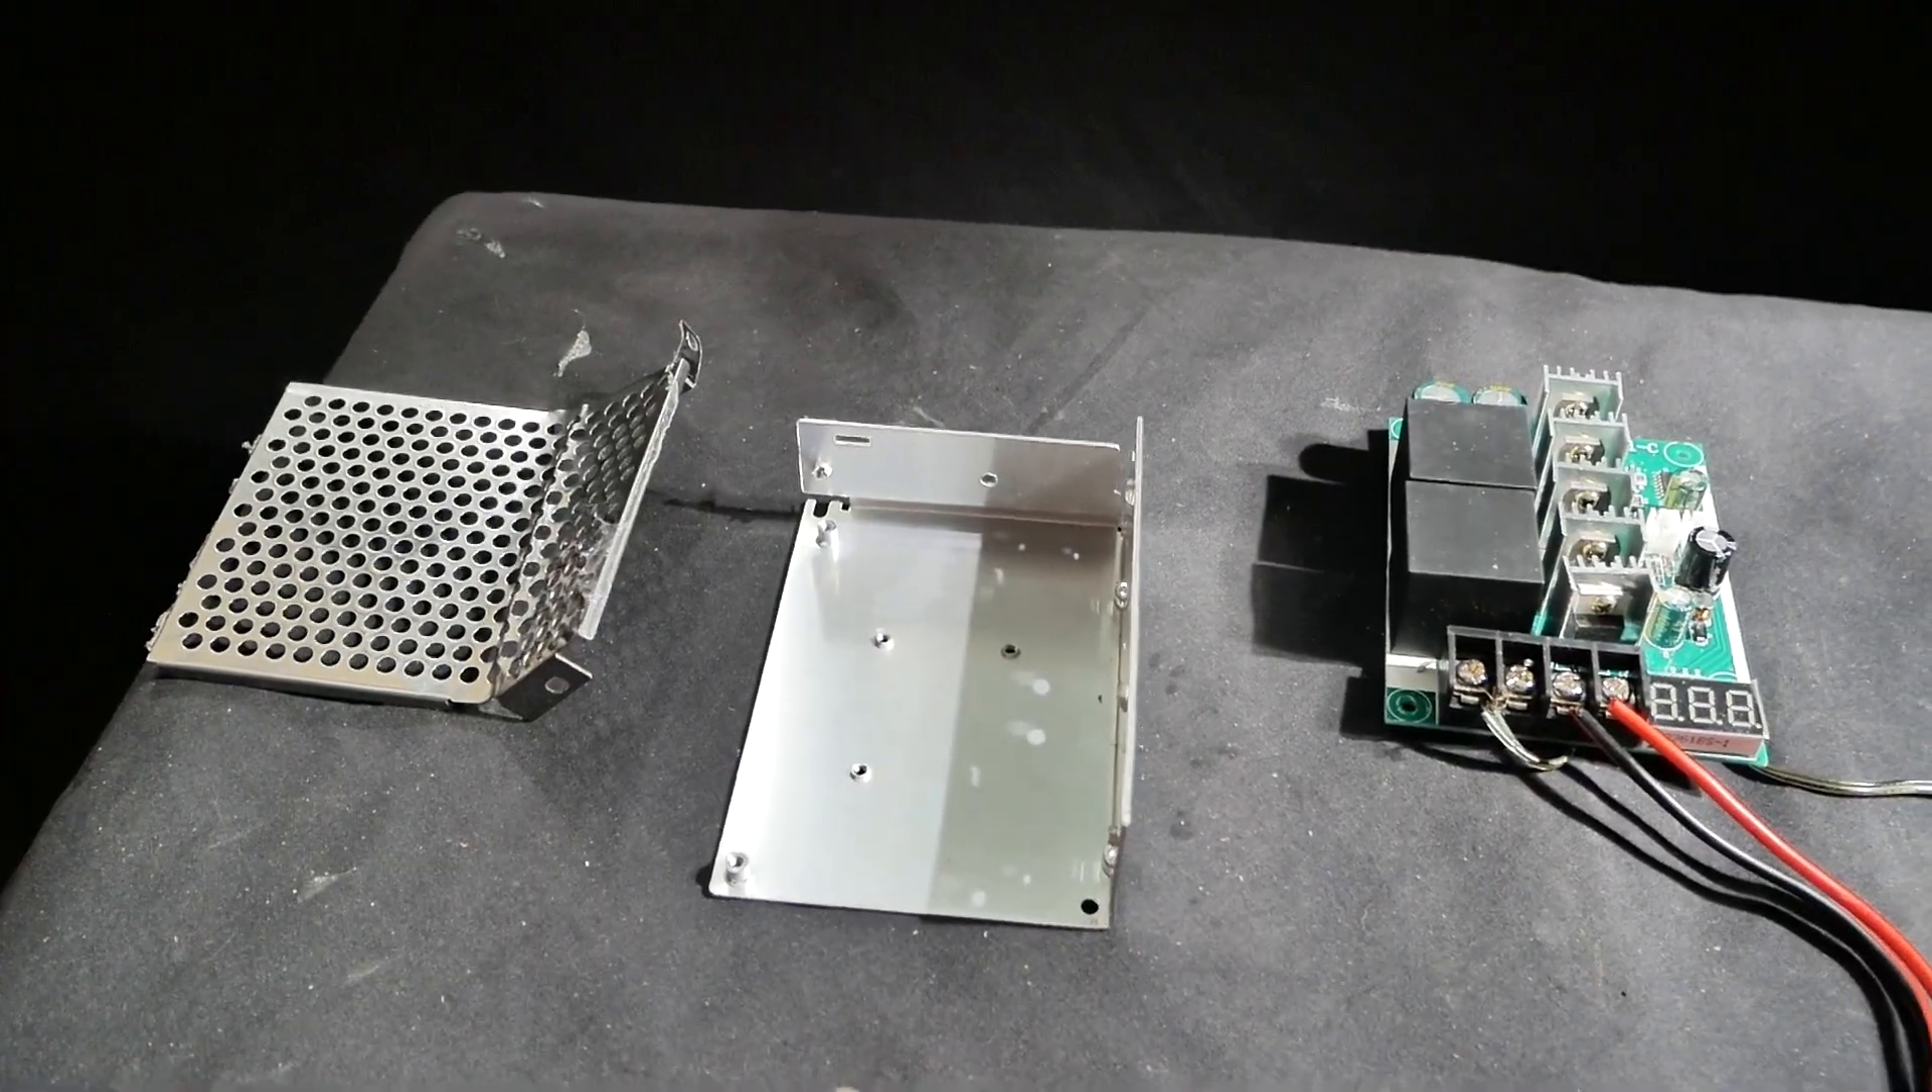I've taken off the middle housing so it's easier to mount inside the box.